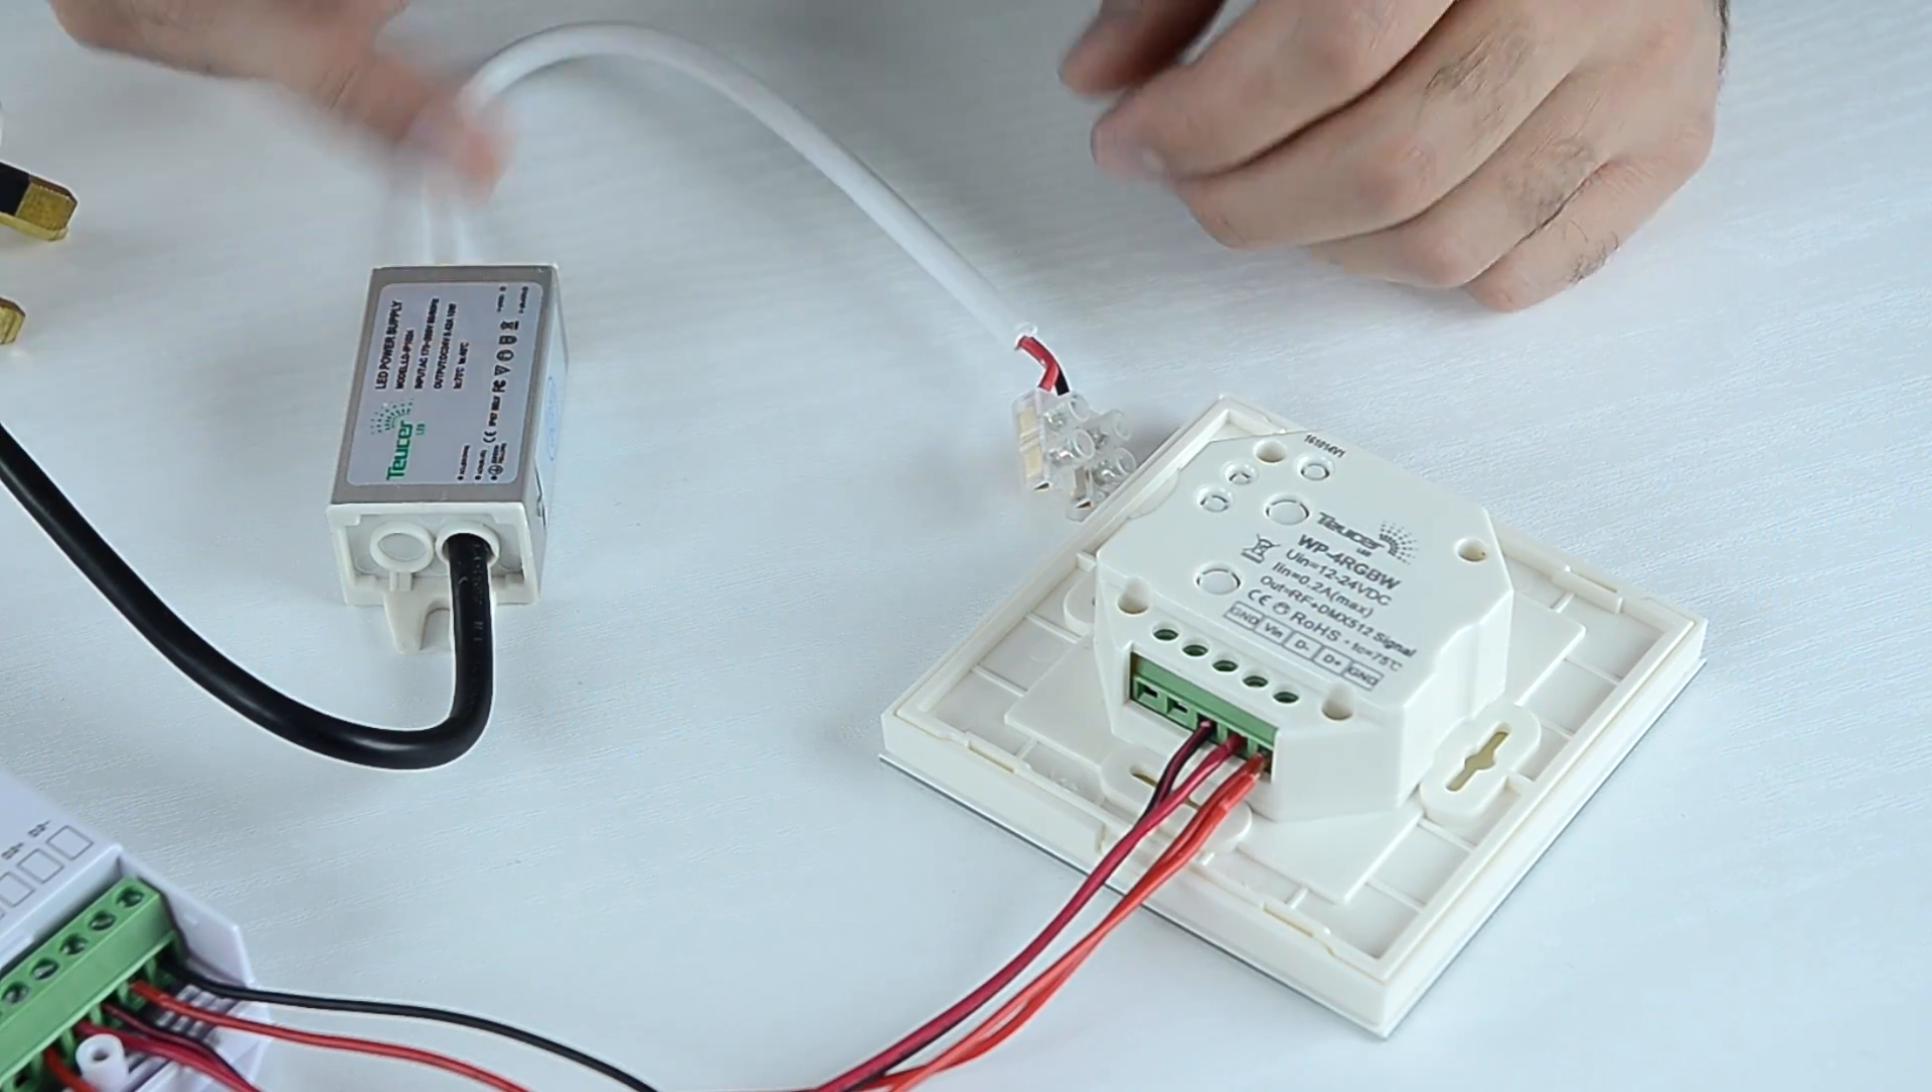Now the only thing left is to connect the wall panel to the power supply.